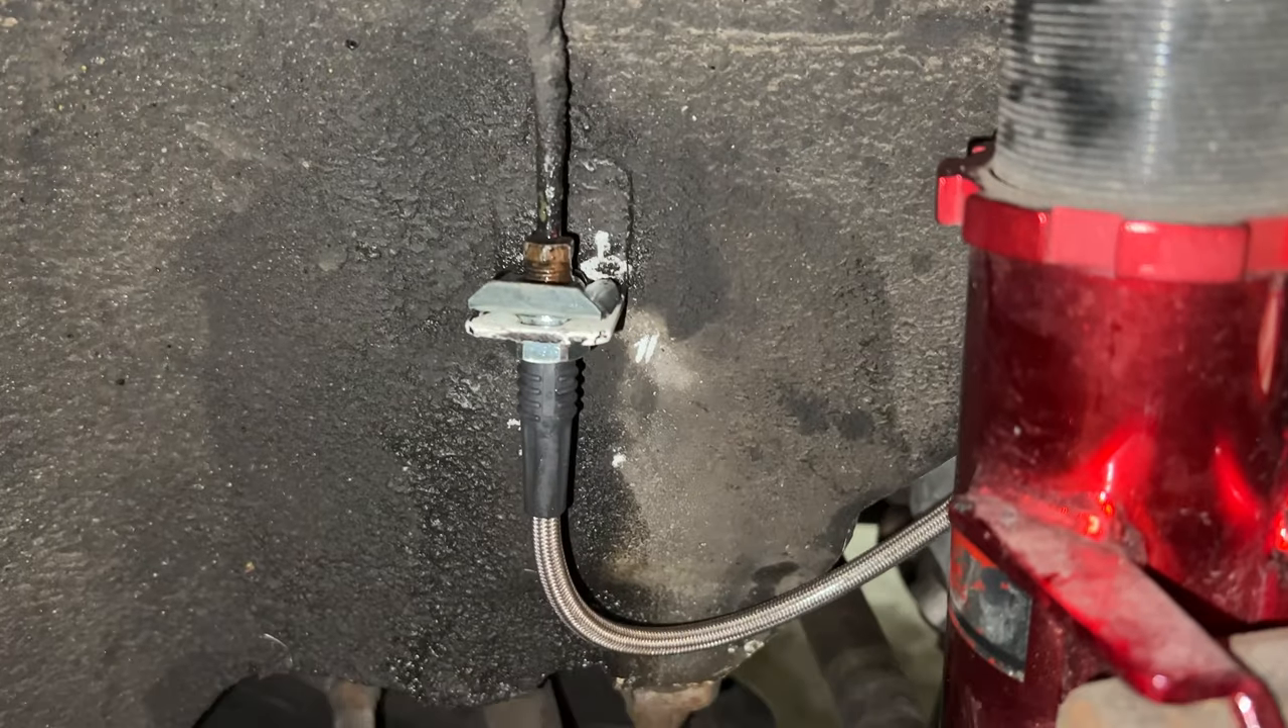Passenger side brake line is completely in. Pretty straightforward. No issues.